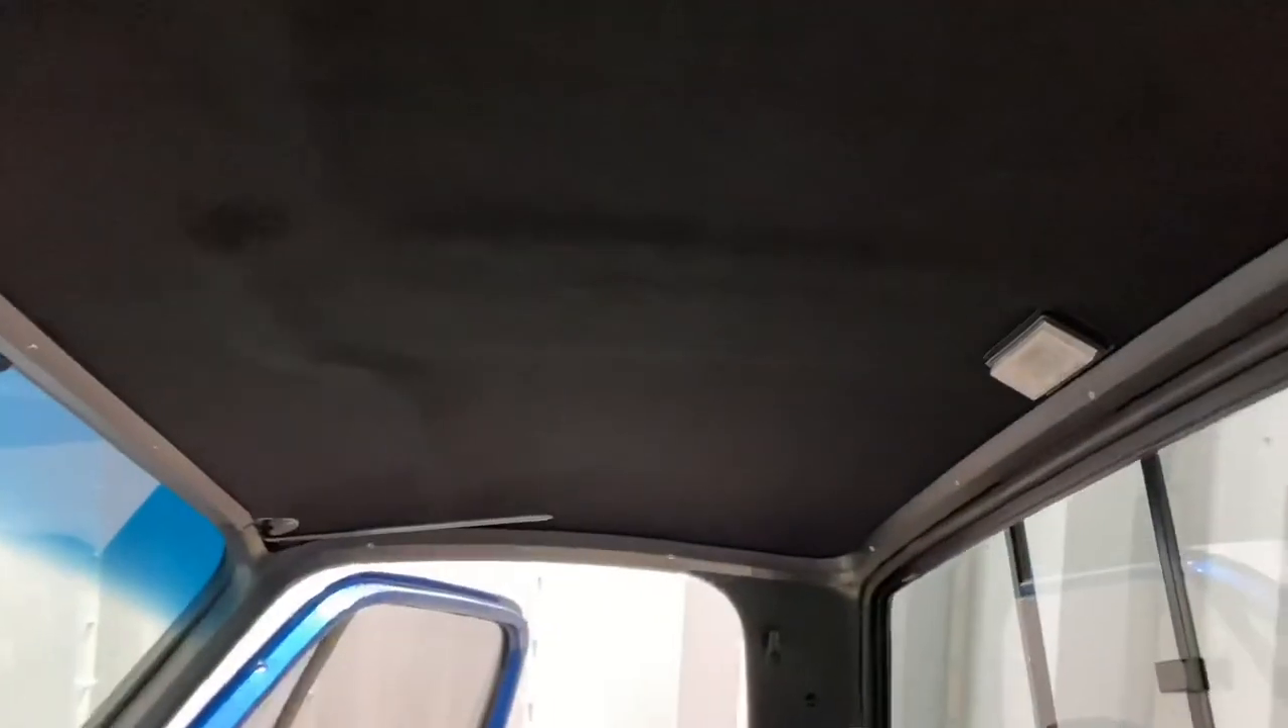Like I said, other than sun visors, the roof inside is done.